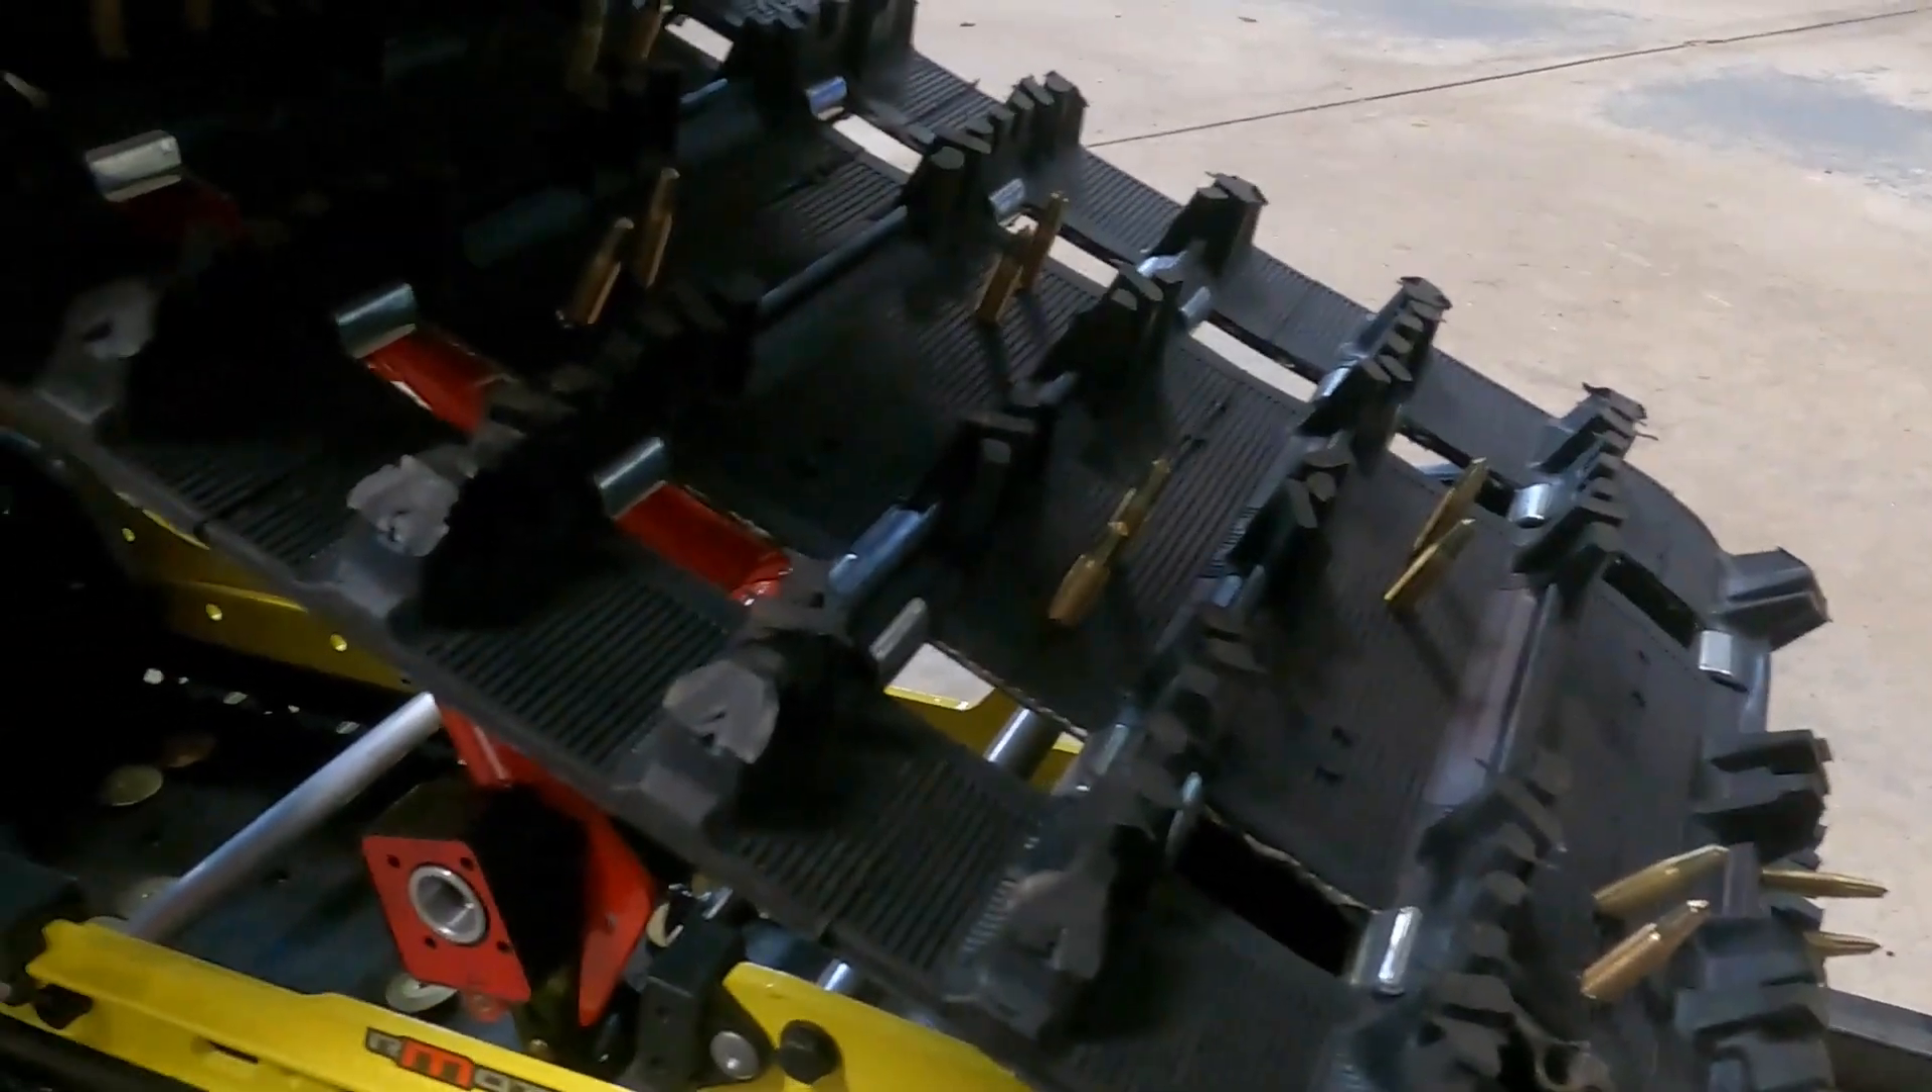So I pretty much got all the the studs put into the track.